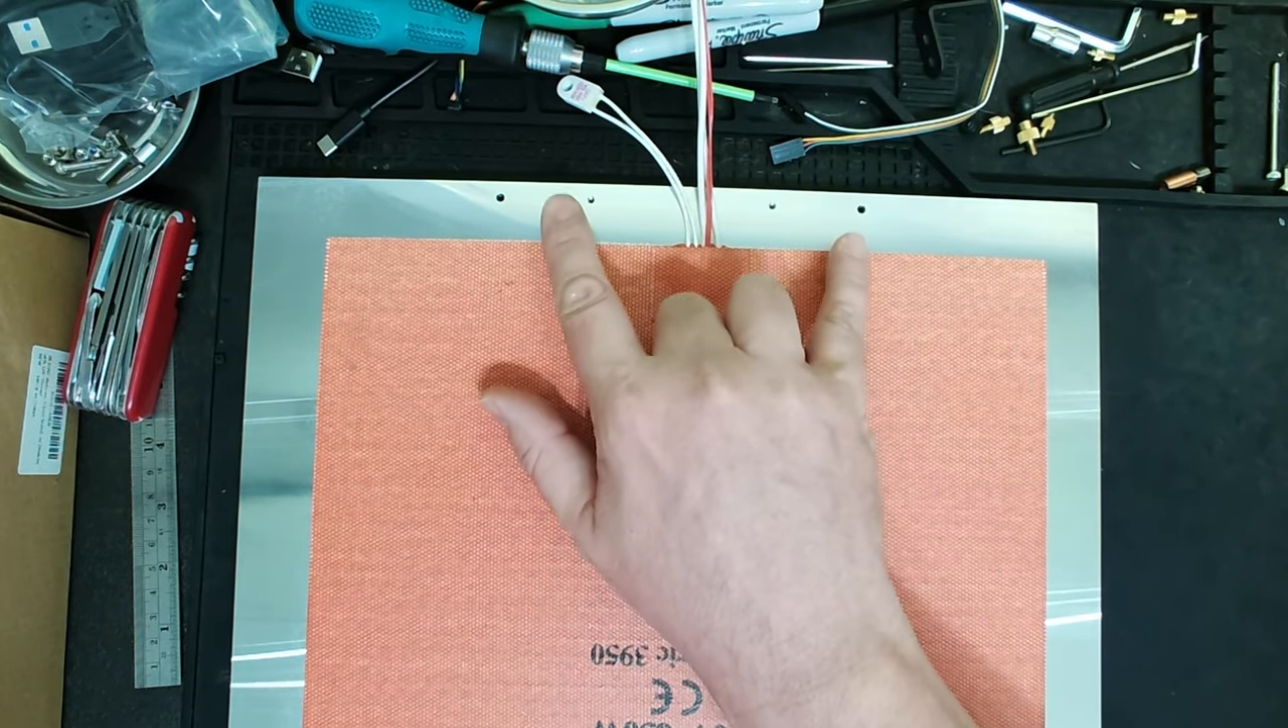So right now I have the heated pad installed, wires going towards the back.